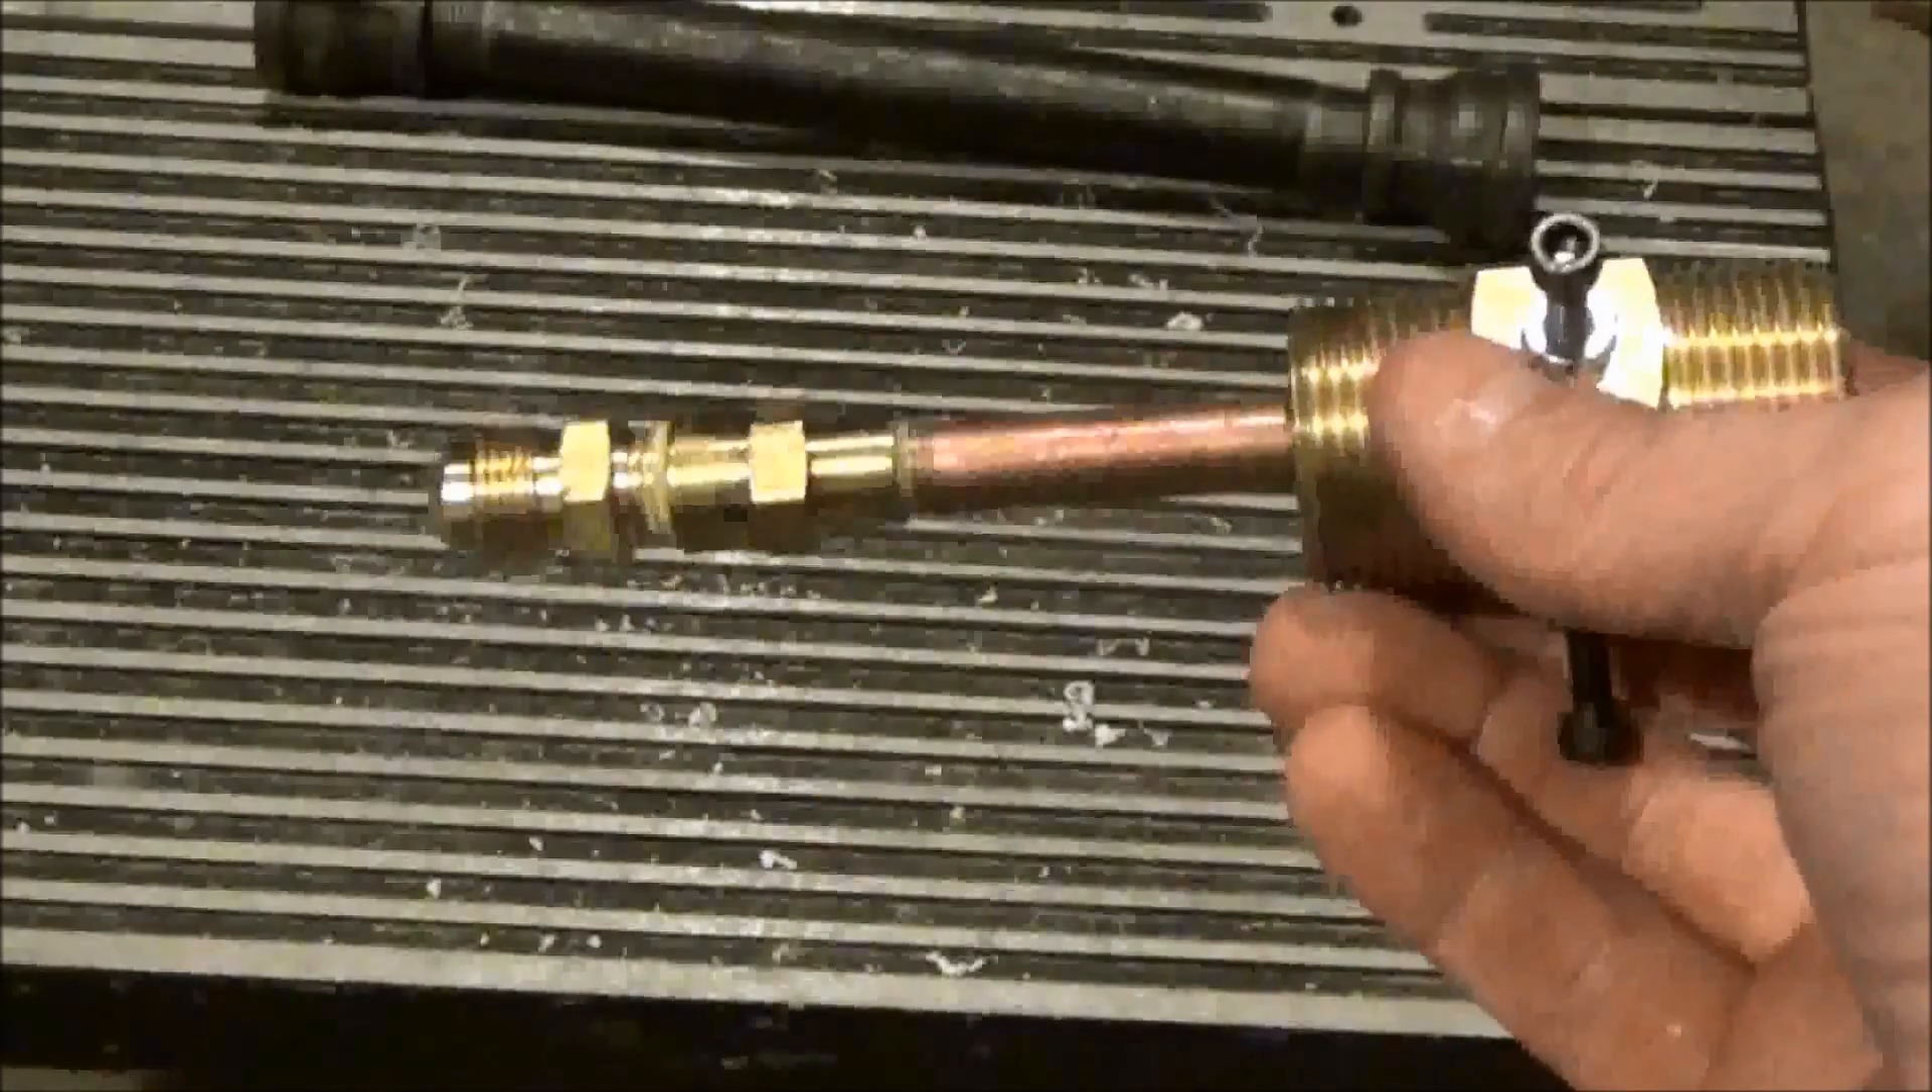Here you can see the propane gas assembly mounted inside the 1 inch brass adapter.